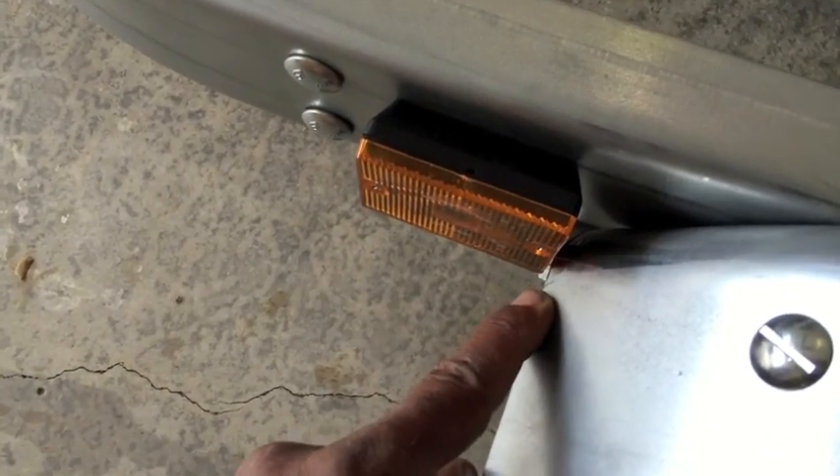Watch this clearance right here it's very close to the light it was touching it right there.